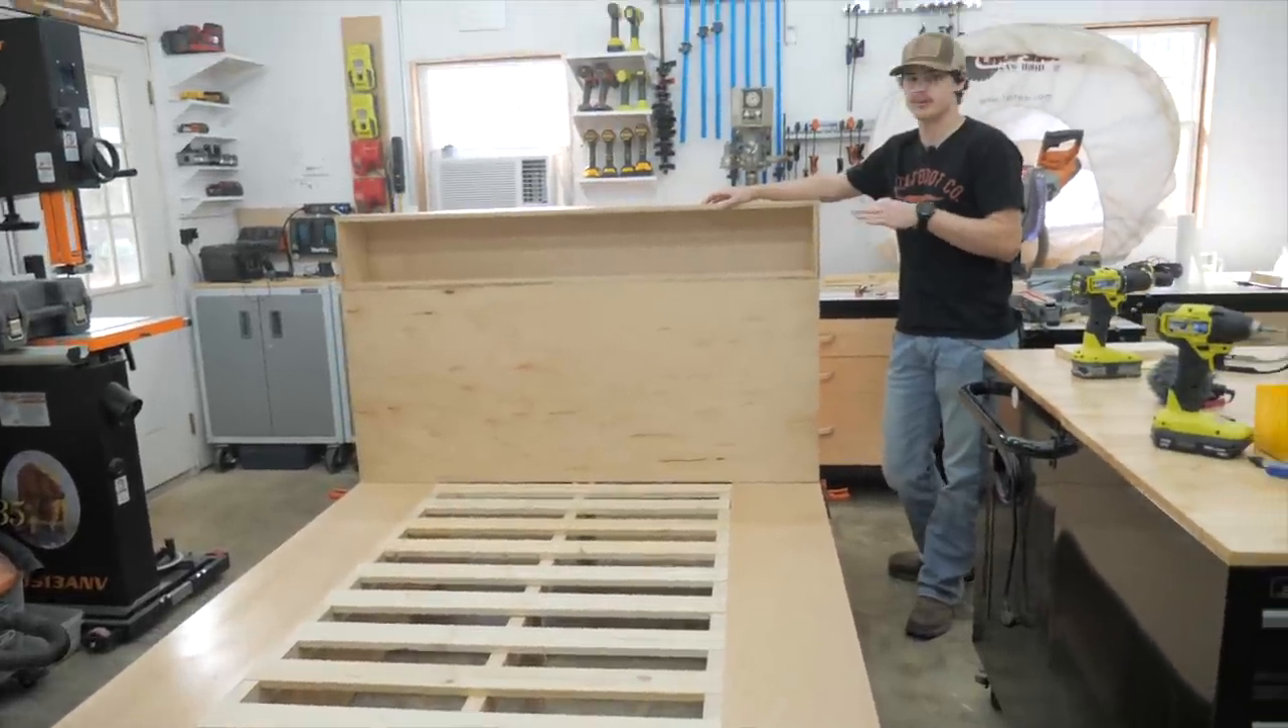We have the entire bed built. We also pre-assembled it here in the shop.